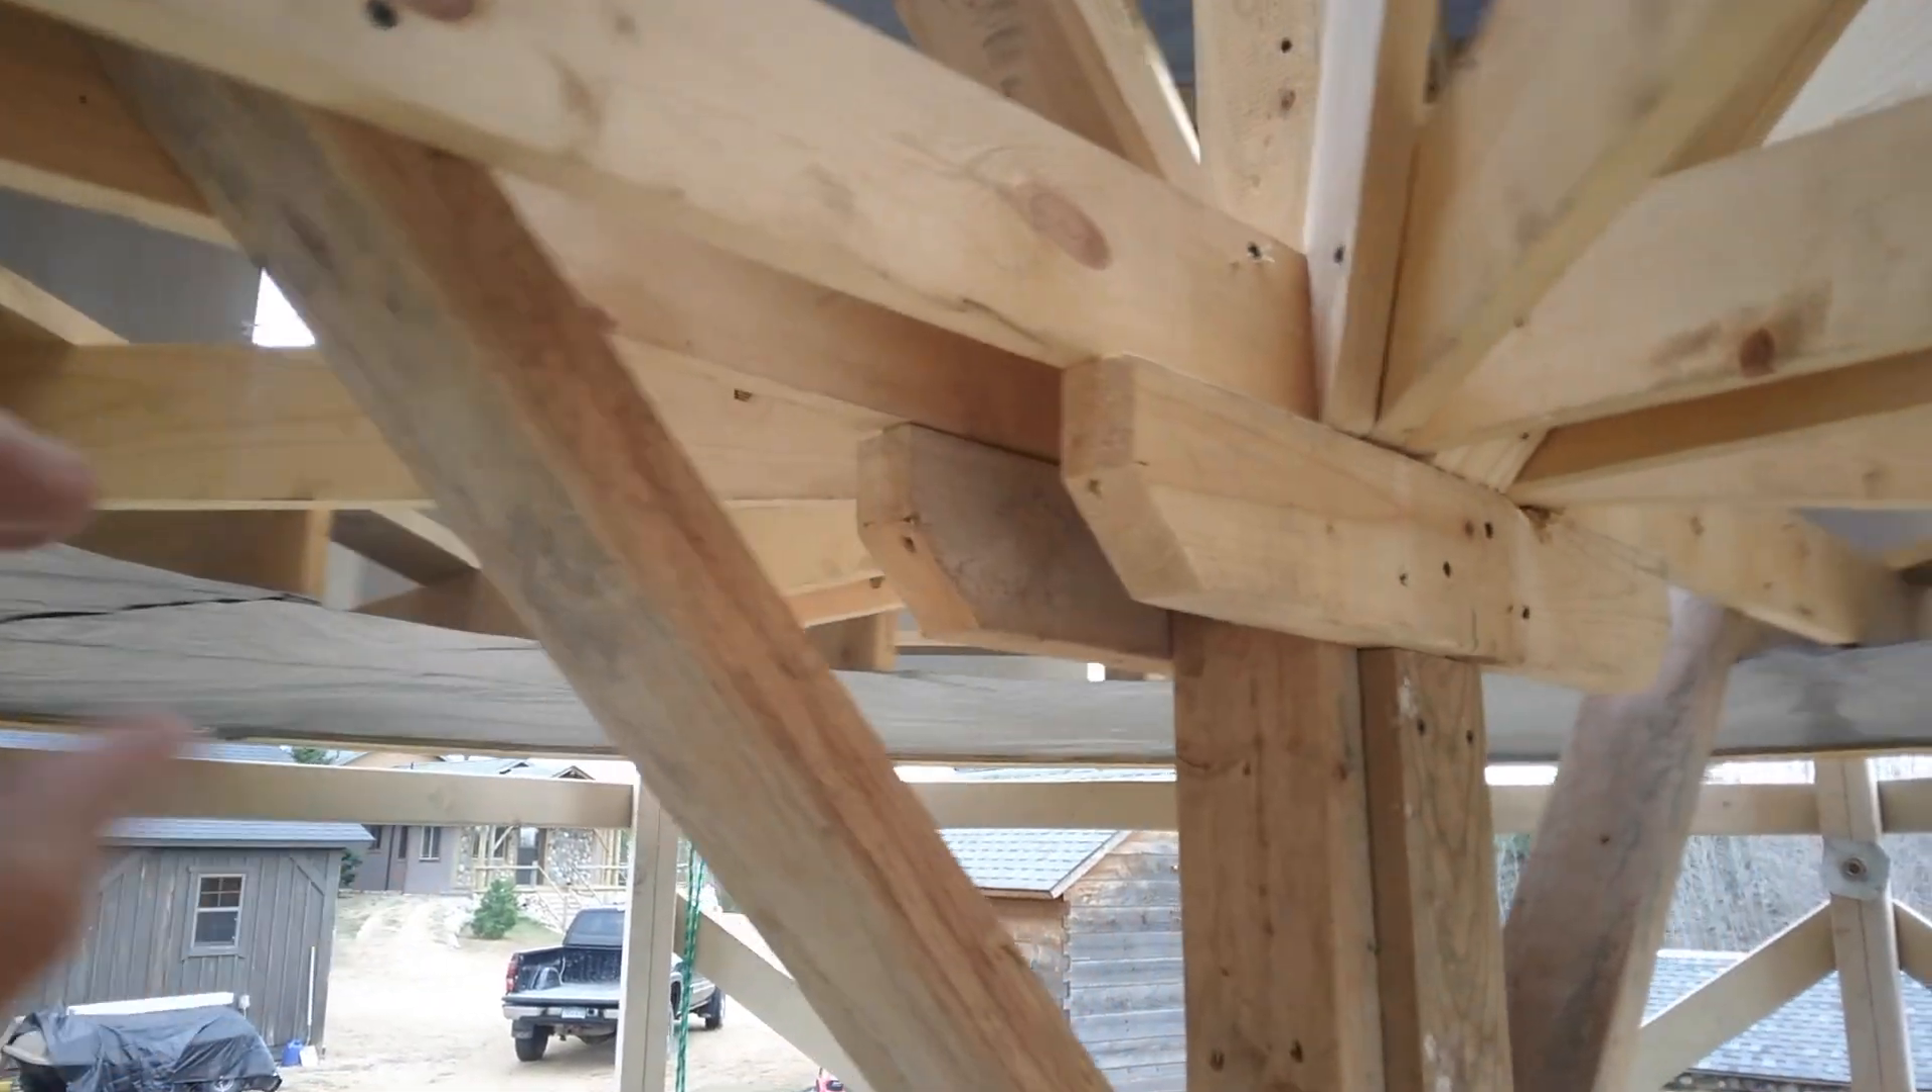I beefed up the center shaft and got some angle braces on here. A little more steady.